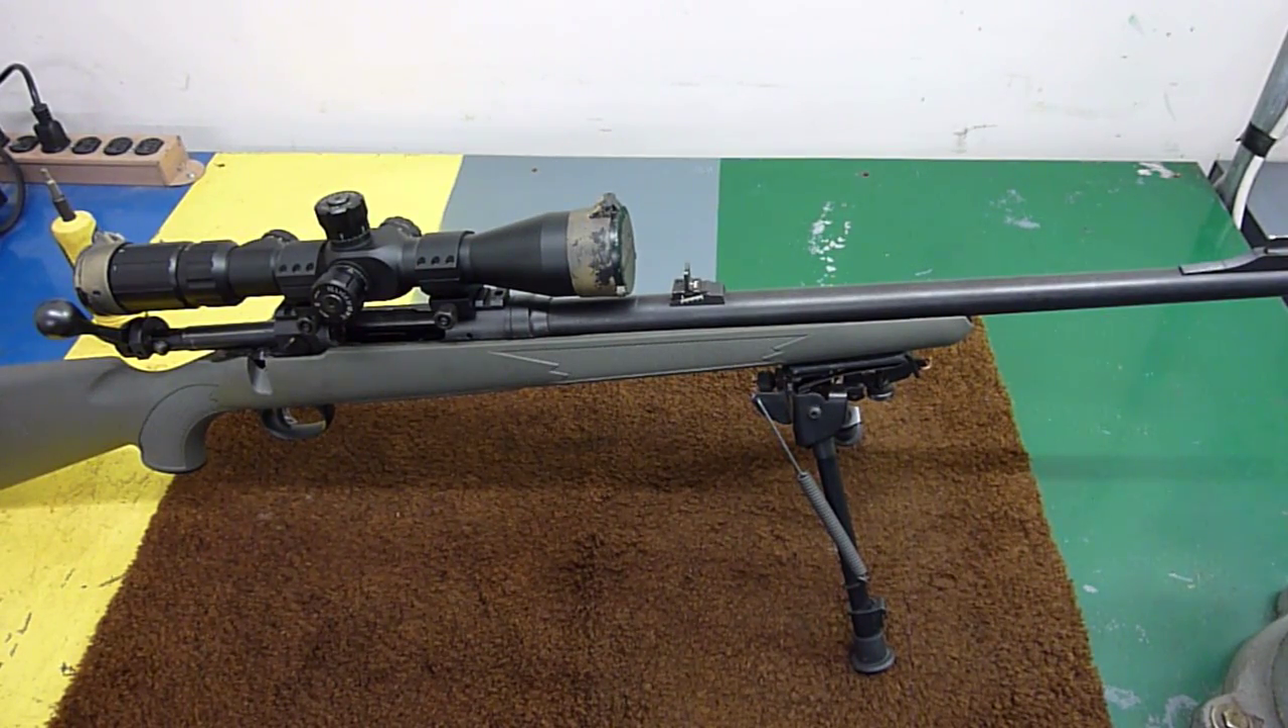I've installed the Harris bipod onto the Savage Hog Hunter.